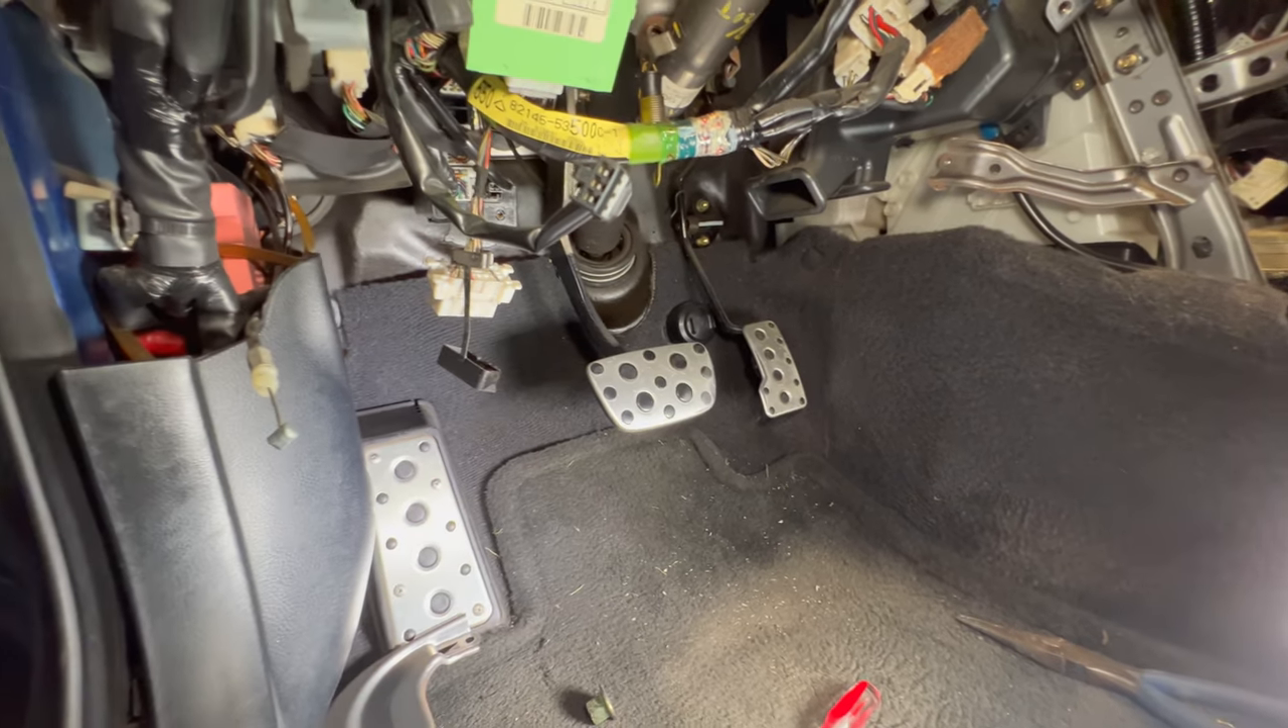So since I got the dash out, I have full access to the pedals and the firewall and everything to make this job easier.